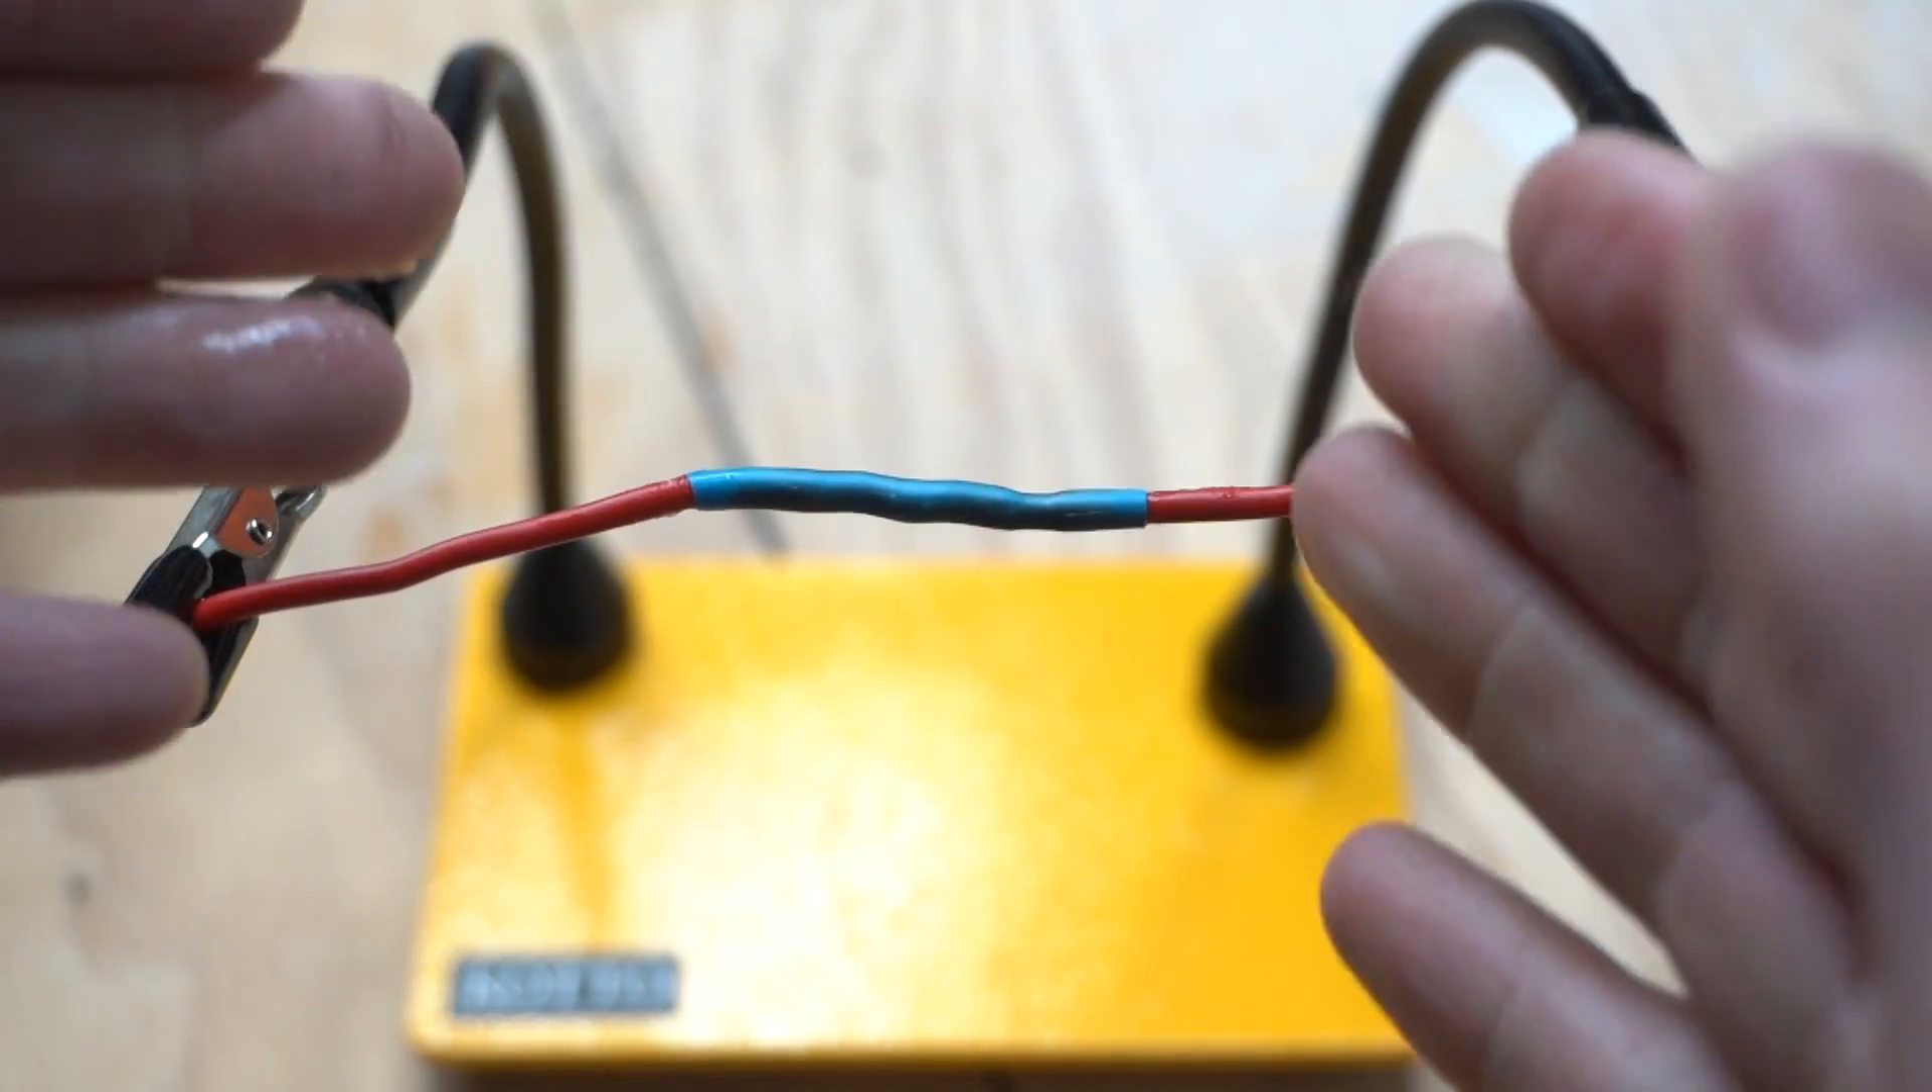Notice how this size of shrink wrap fits perfectly and it doesn't need much to shrink that down.